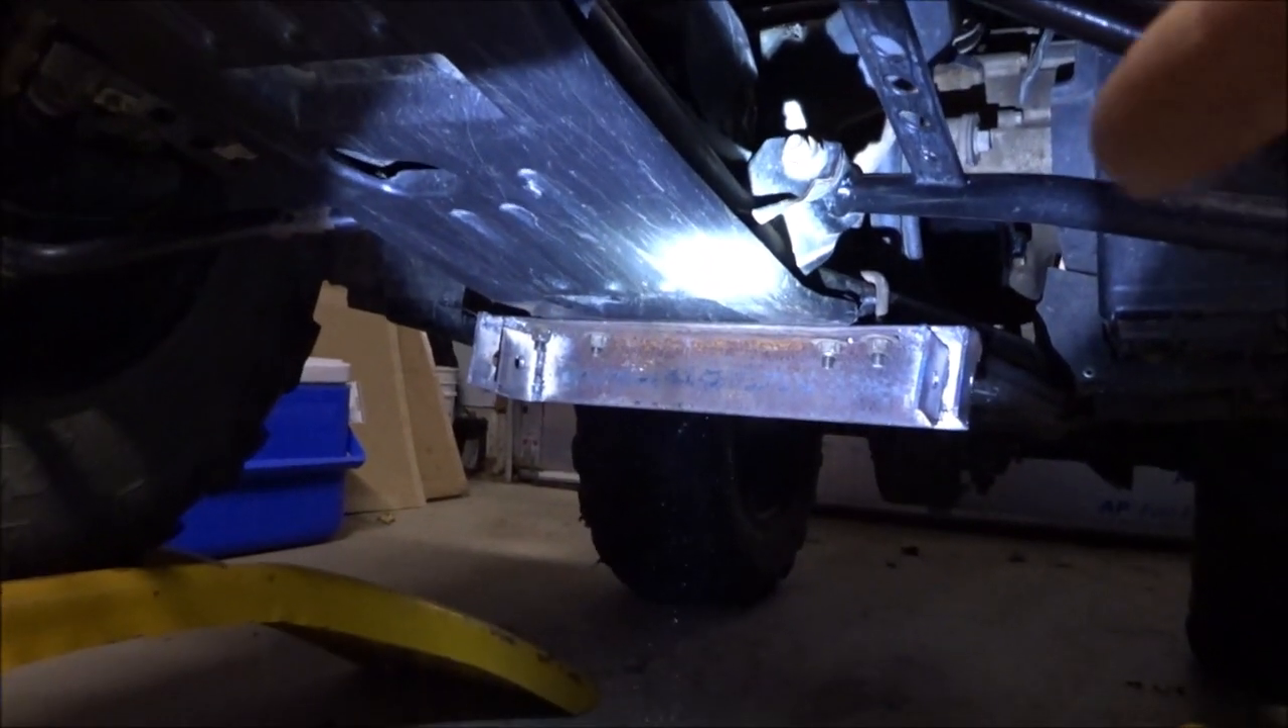We just mounted the bracket as you can see there underneath the four -wheeler.